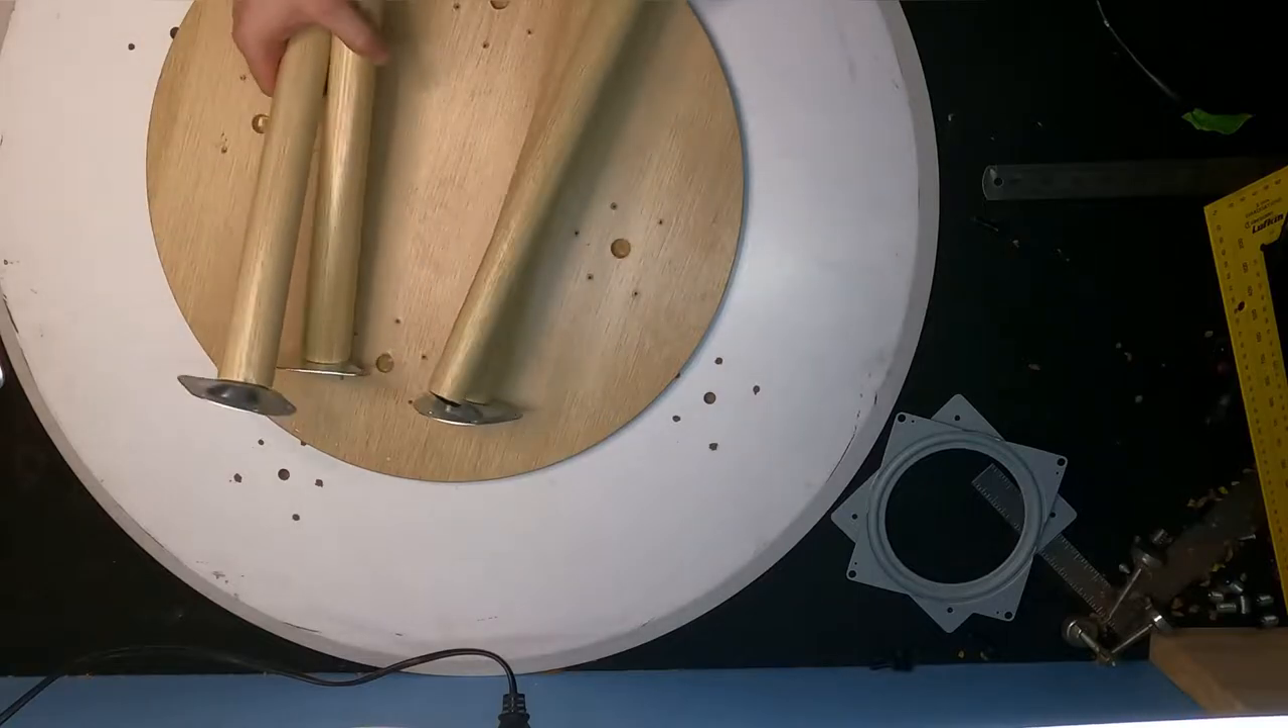So, I've taken the legs off.